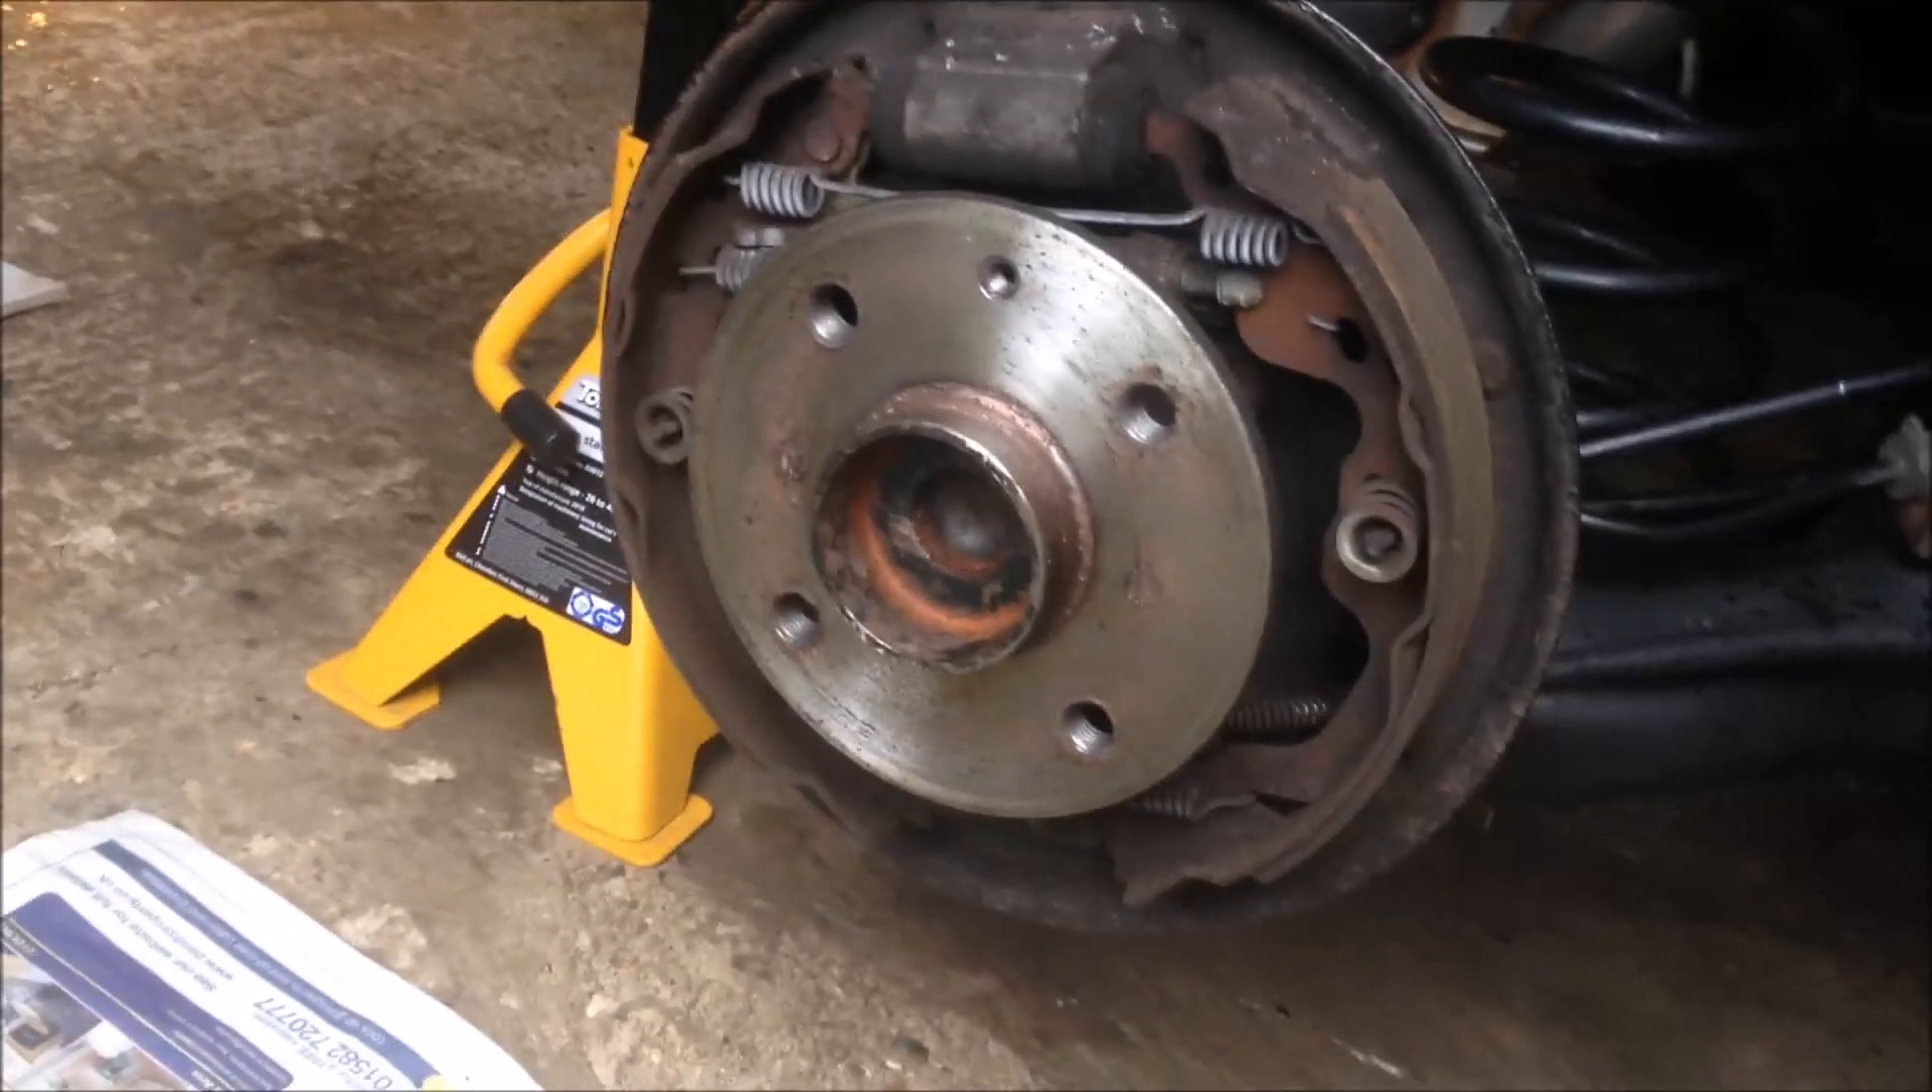Now we have the drum removed.